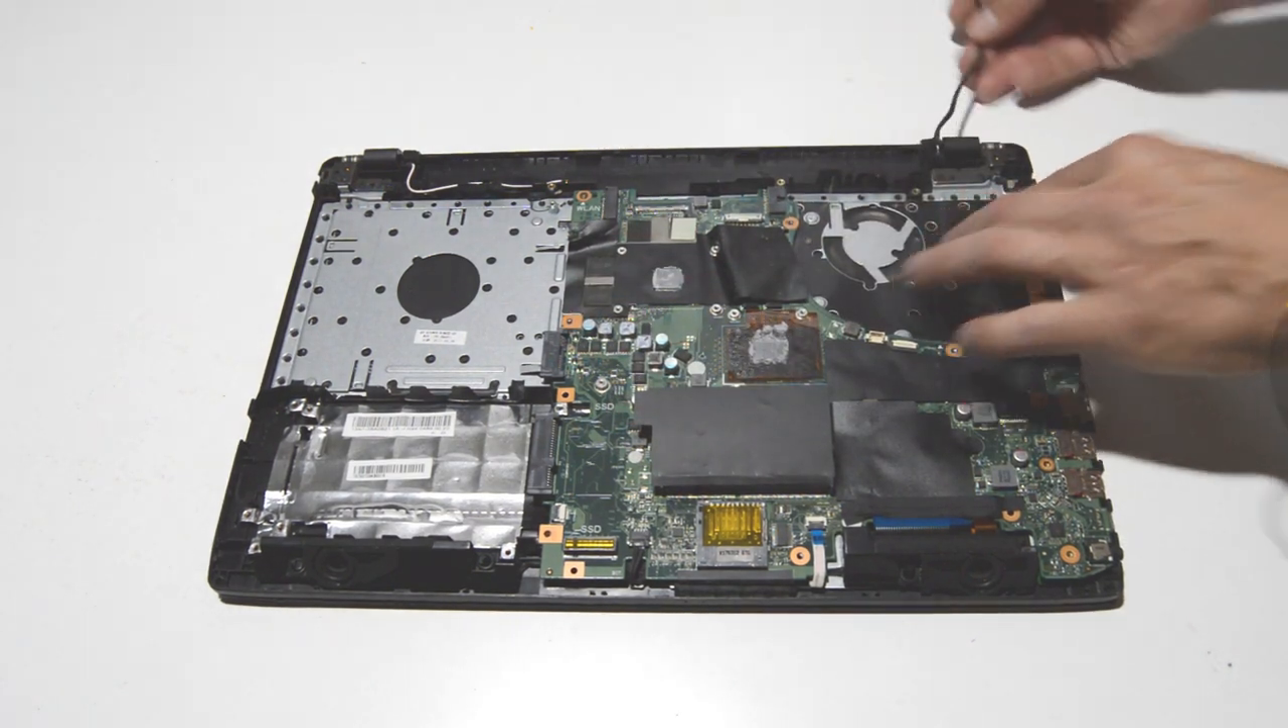All right now we have the motherboard fully exposed.